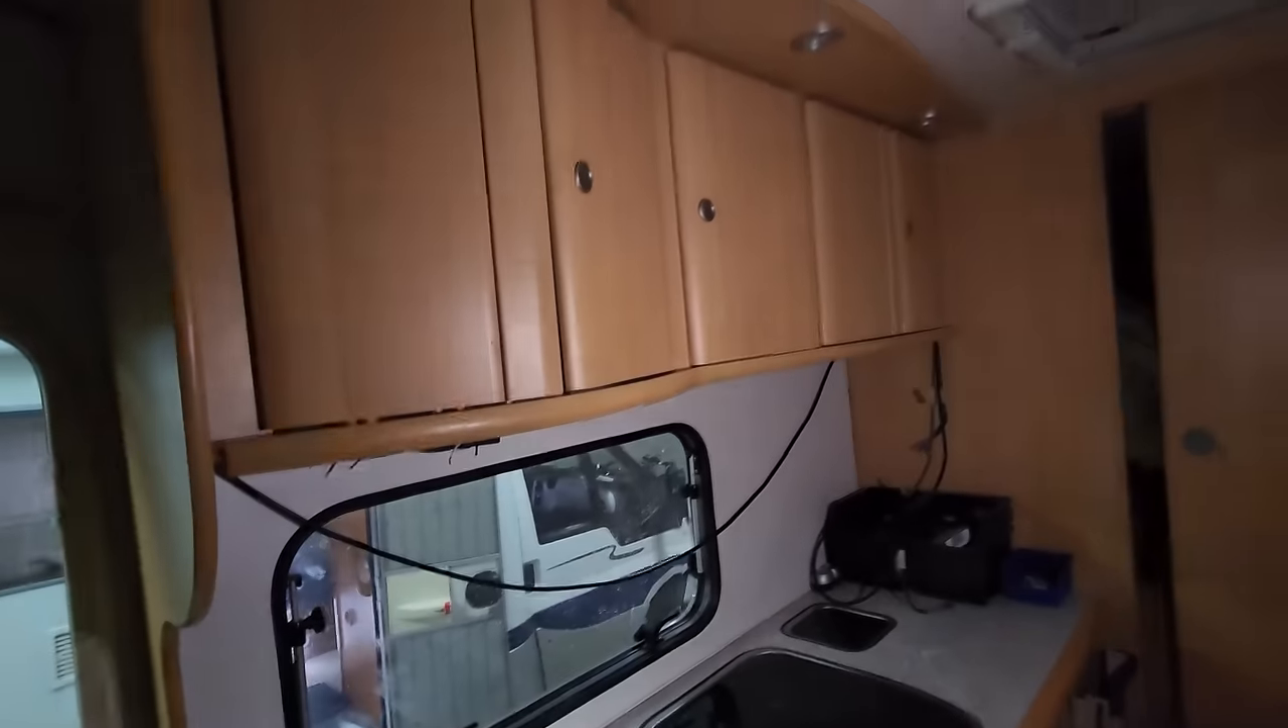Tu już są, jak widzicie Założone szafki kuchenne.